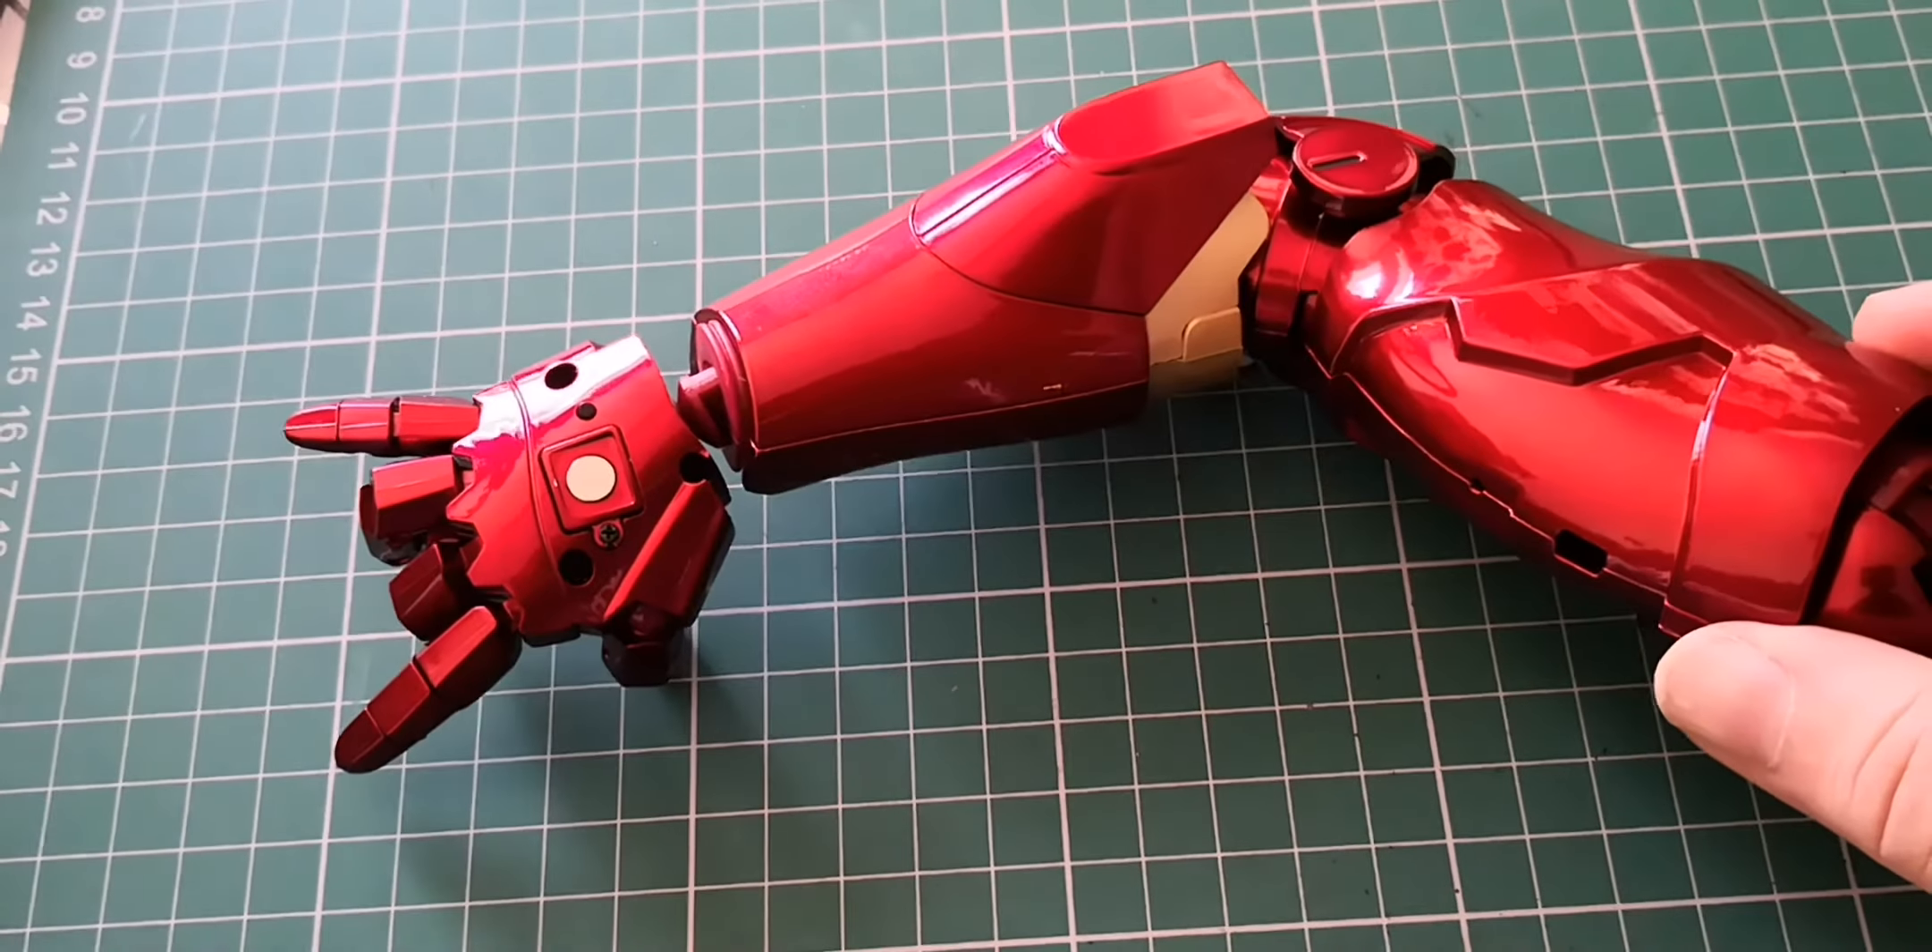Obviously I've already gone ahead and put the hand on.